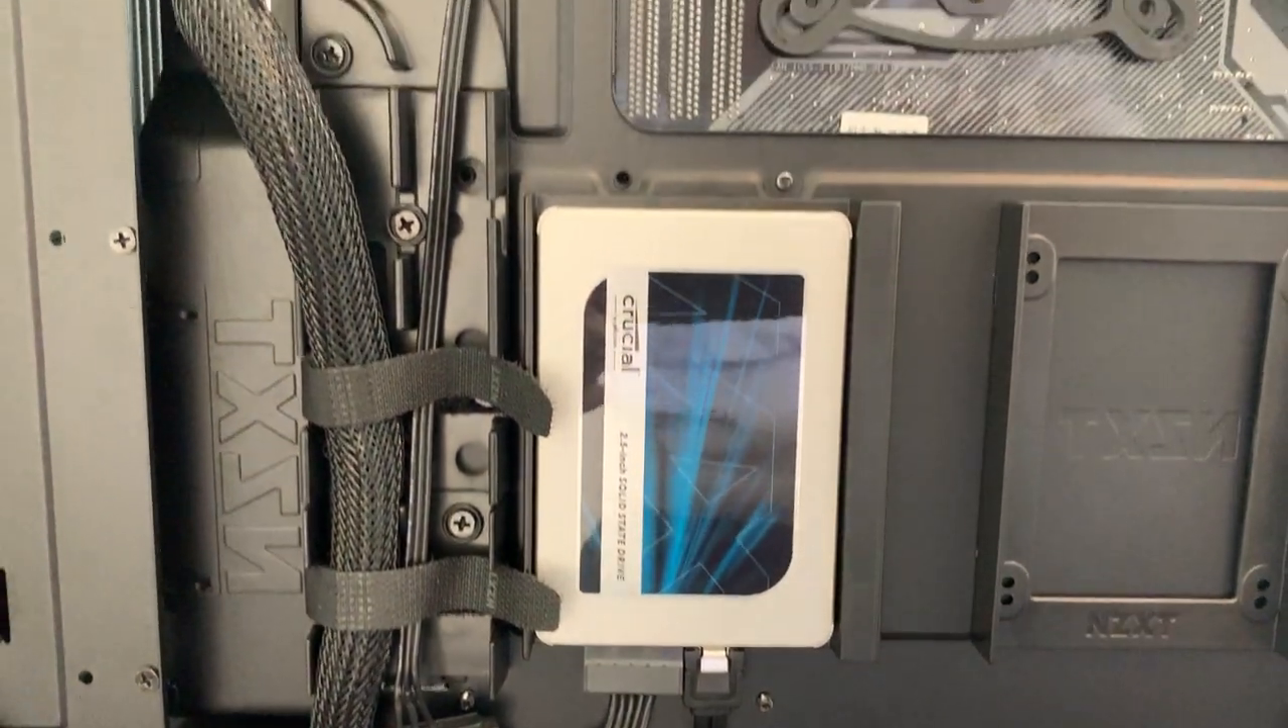And you also see here the SSD drive has been mounted on the back side.